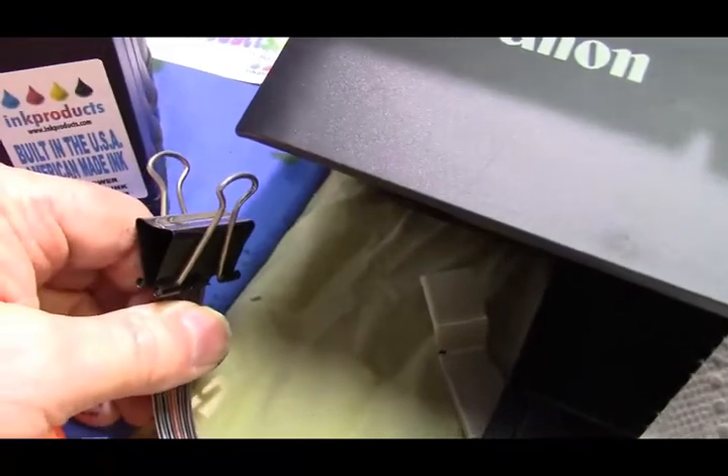Now I still left the paper clip on not taking it off yet.